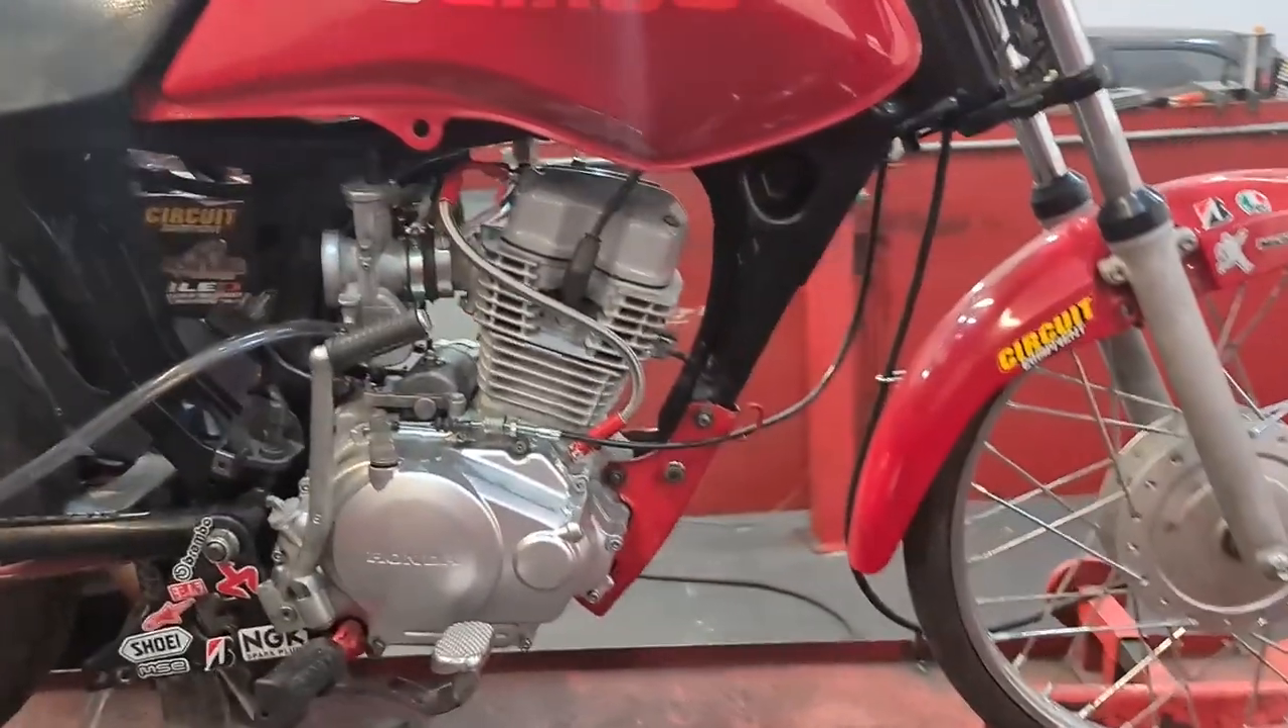Então, rapaziada, só falta o escapamento agora.